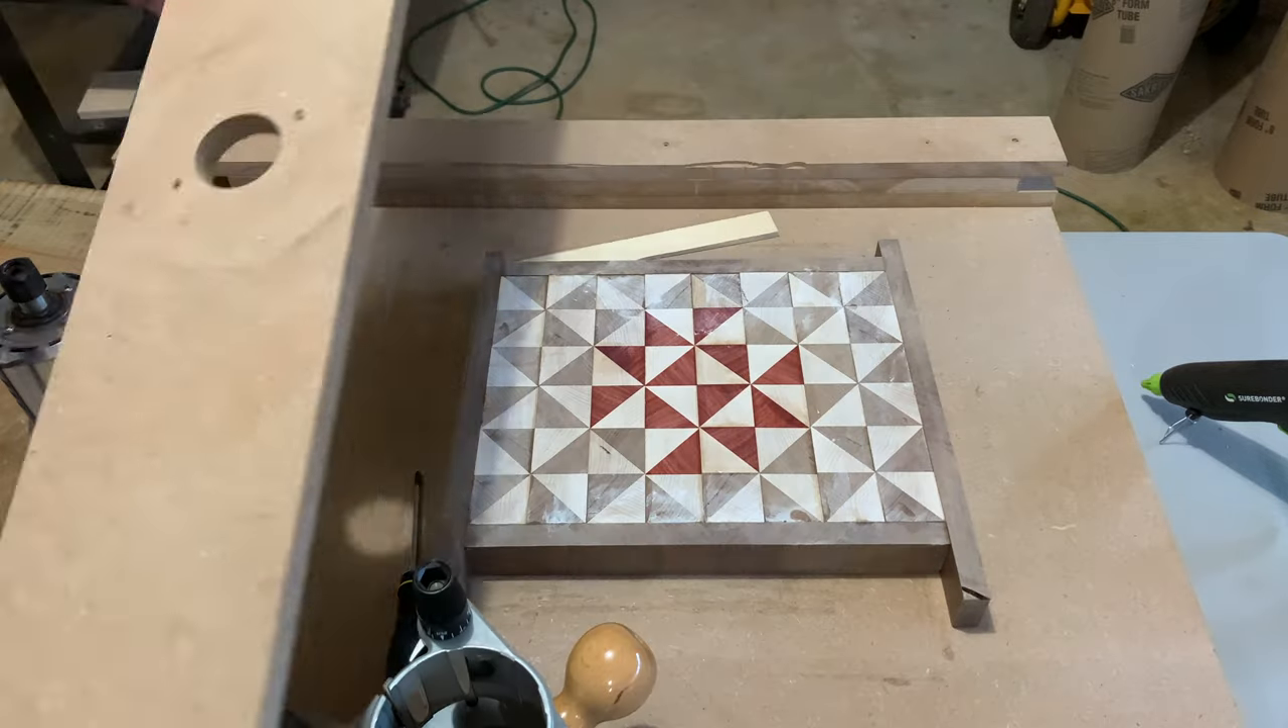Now that the borders are applied I can surface plane the board.